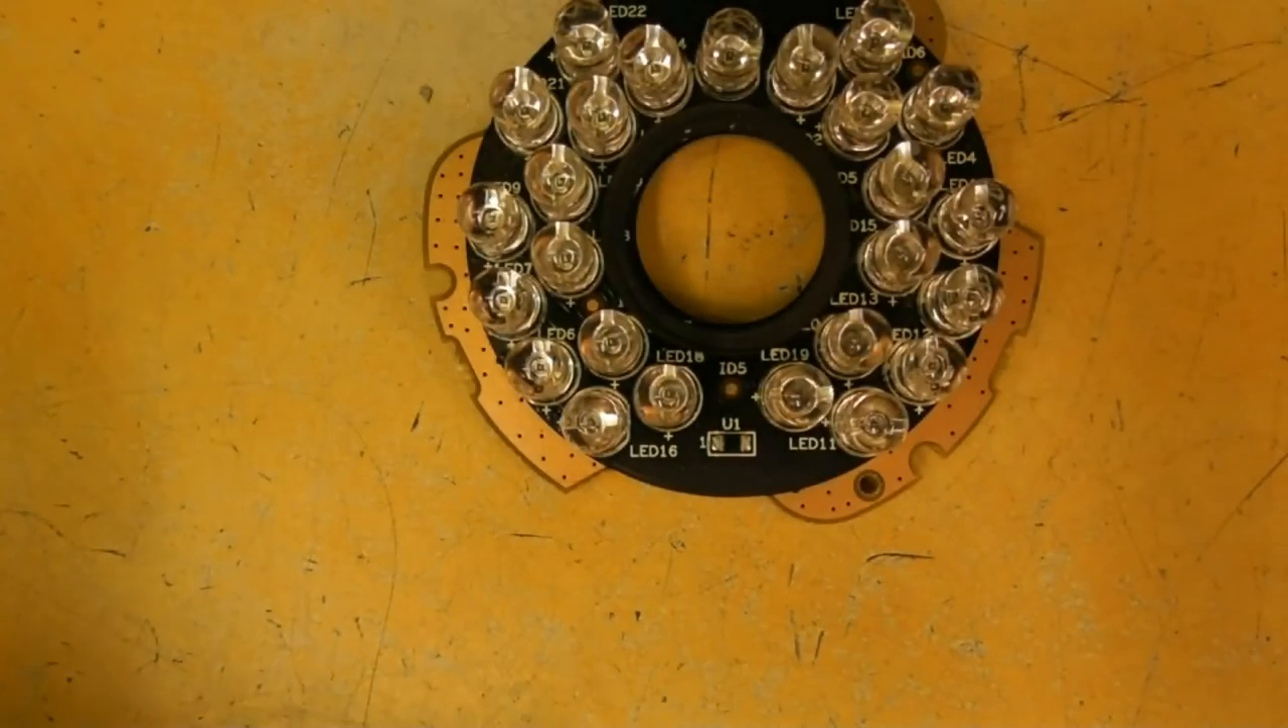Okay well I've got the LED board removed.